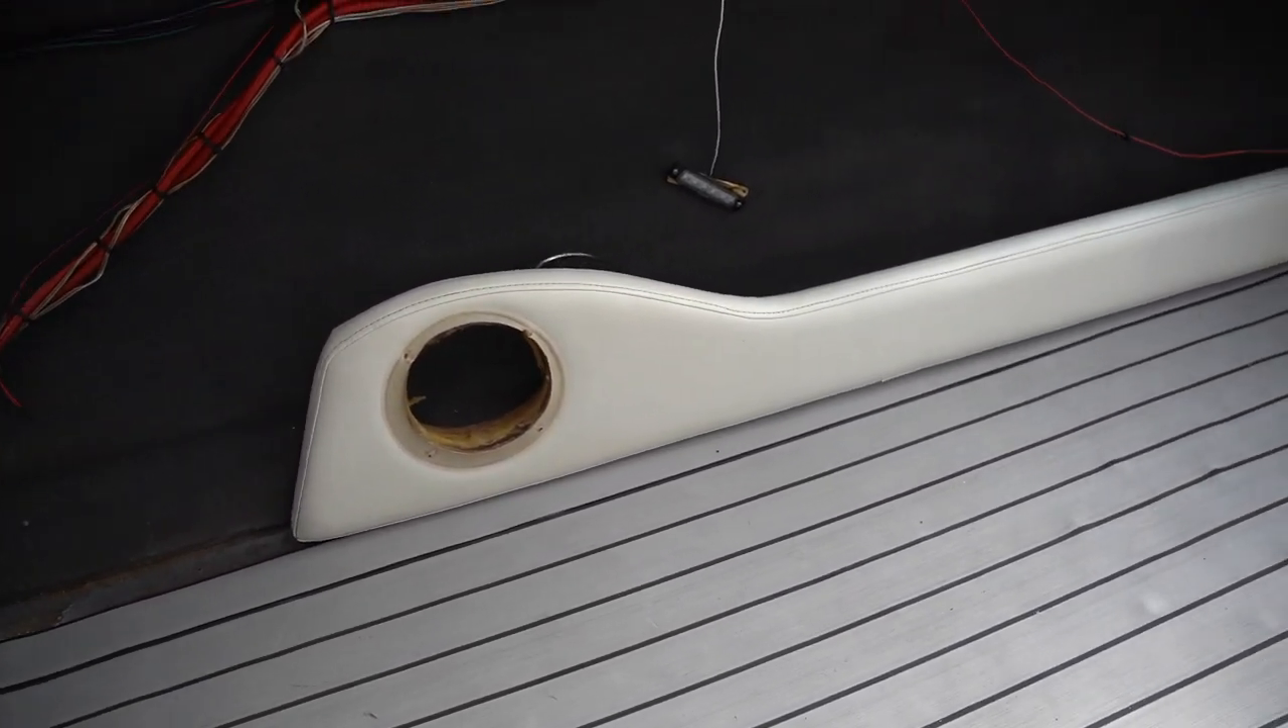All right, so before finishing off the rest of the trim, I wanted to put this side bolster on and it looks great actually.